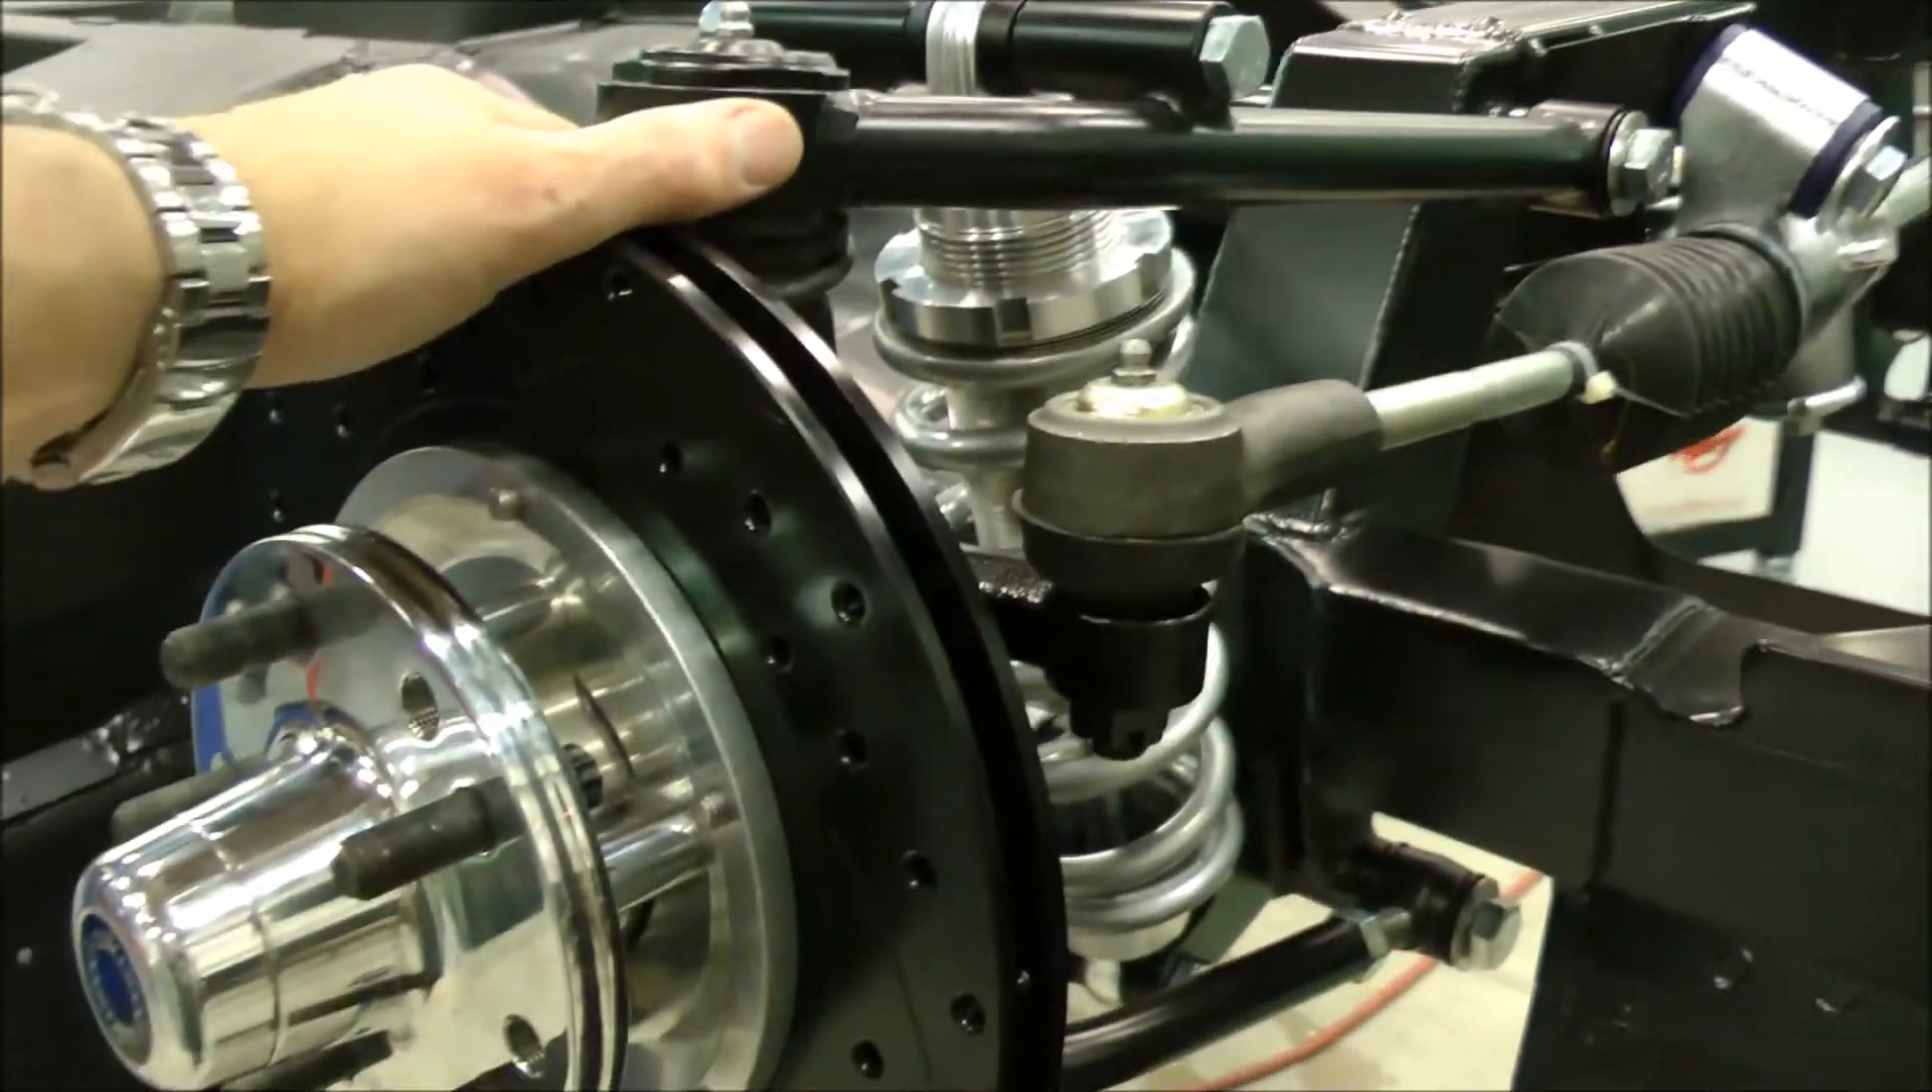Alright, the front suspension system, rotors, discs, it's all installed, everything but the calipers.